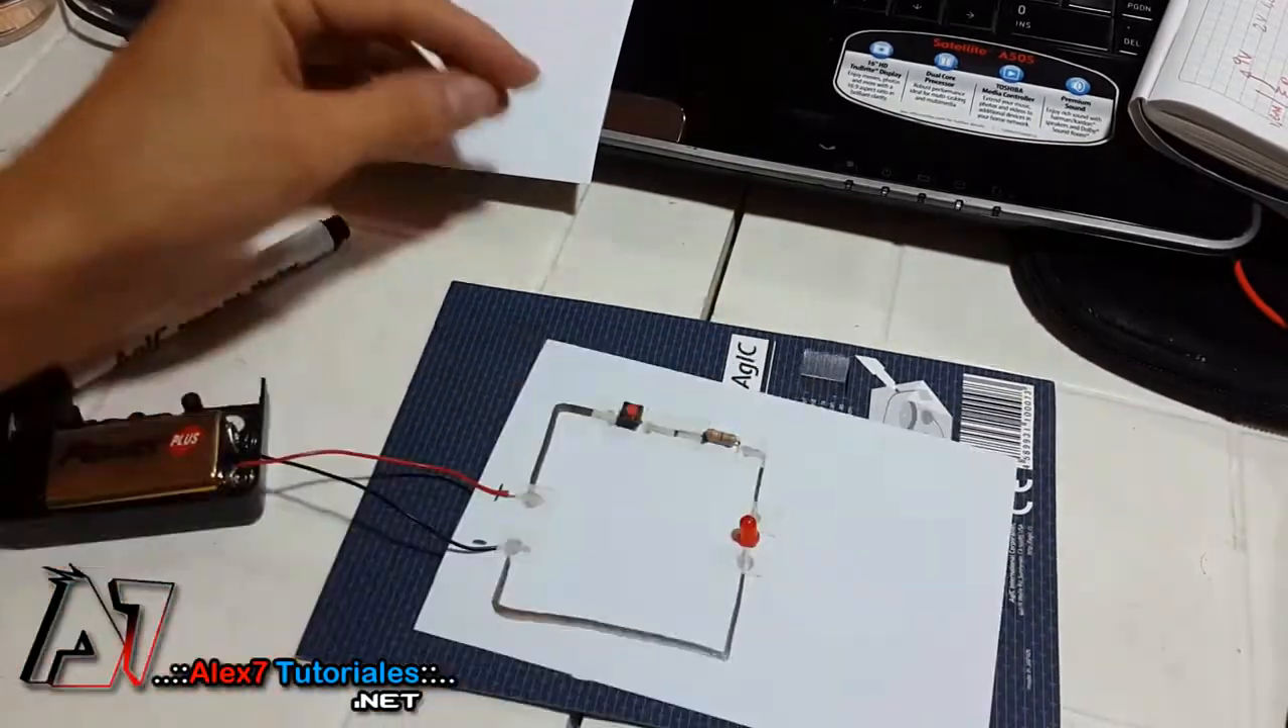Bueno aquí ya tenemos Nuestro circuito armado.